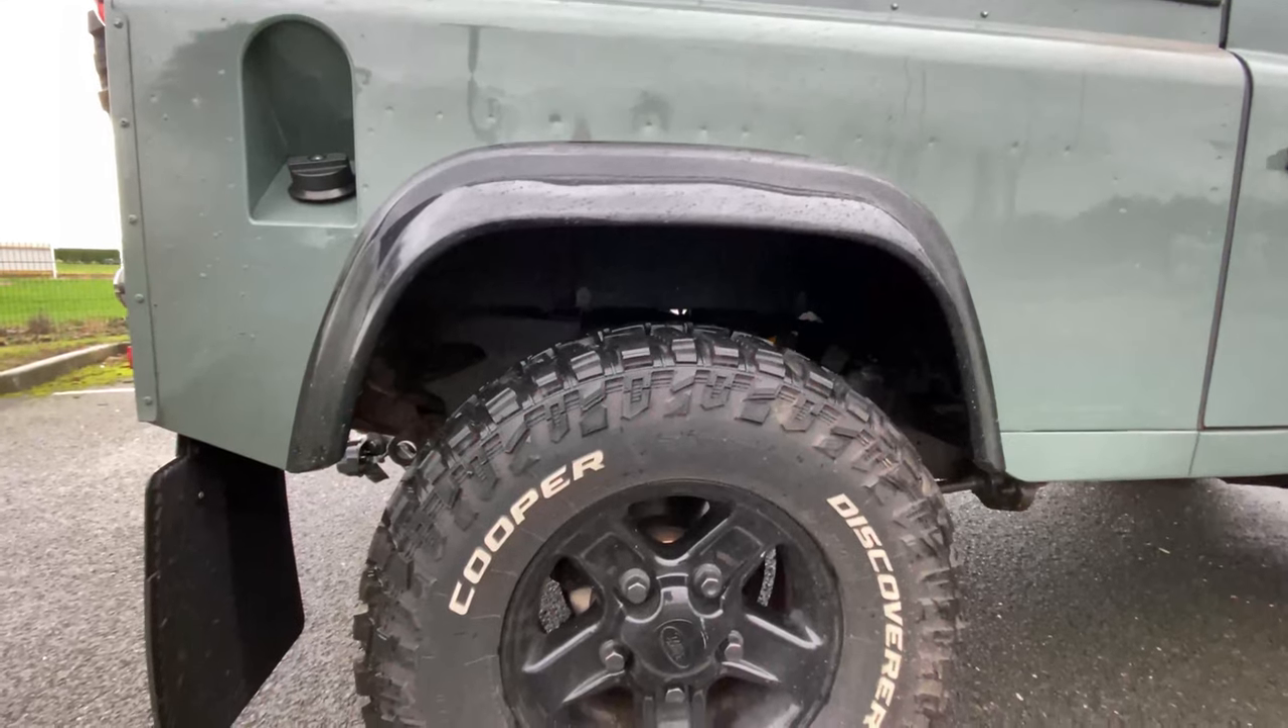I do think that gap is a little bit too big between the wheel and the and the vehicle cosmetically.